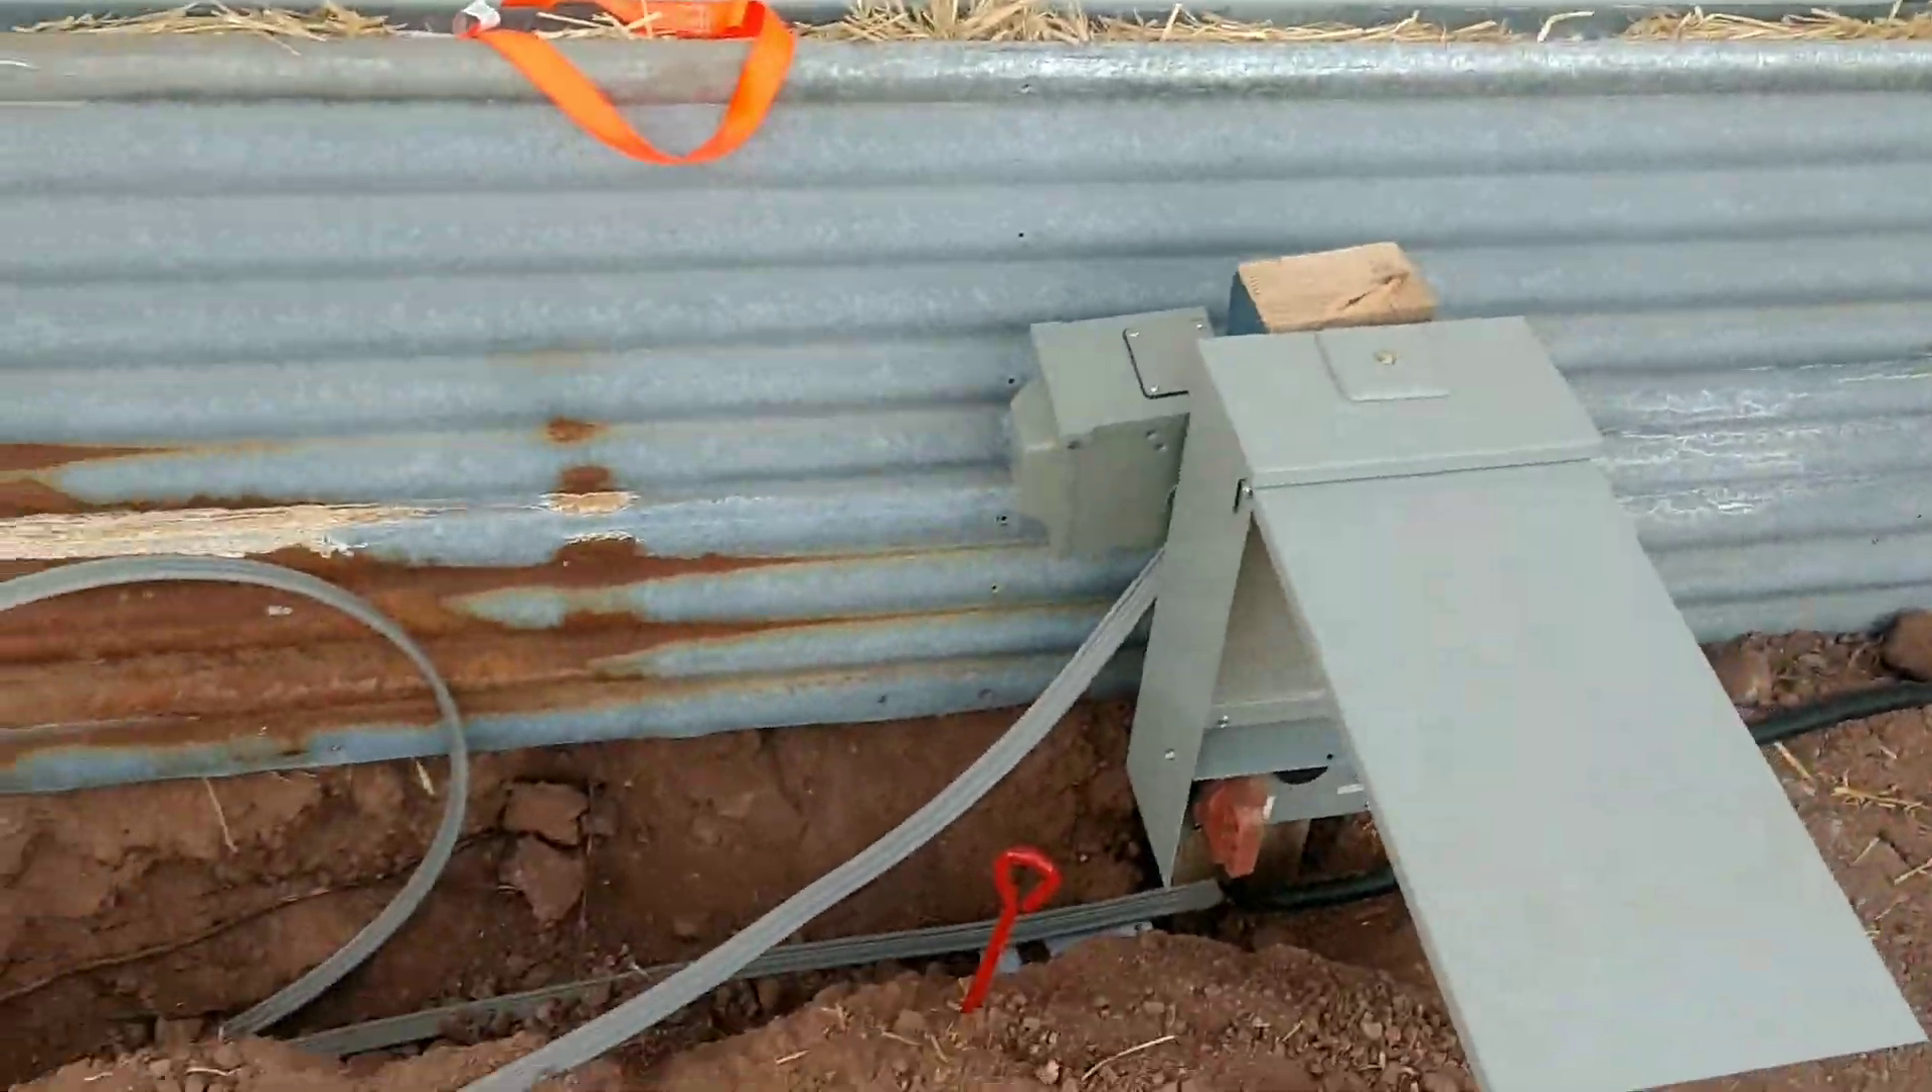And so the wire needs to get buried still.